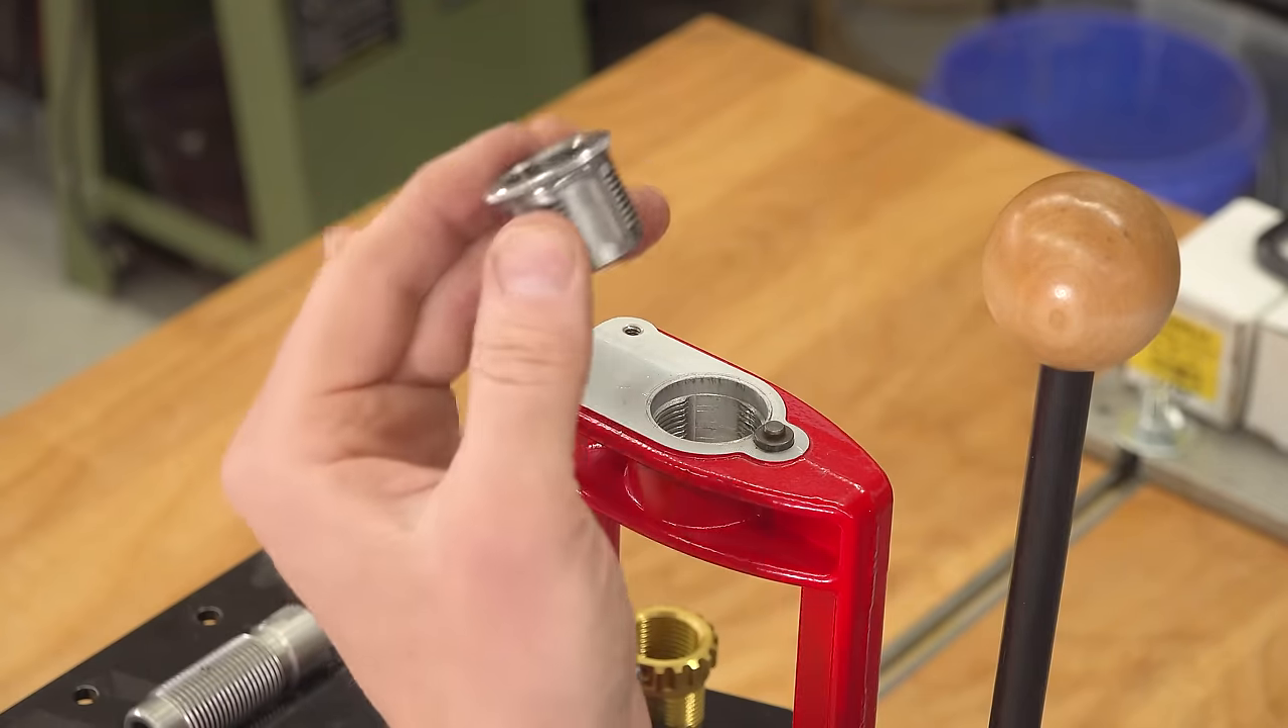So I've removed the breech lock bushing from the press because the lock ring eliminator is going to take its place.